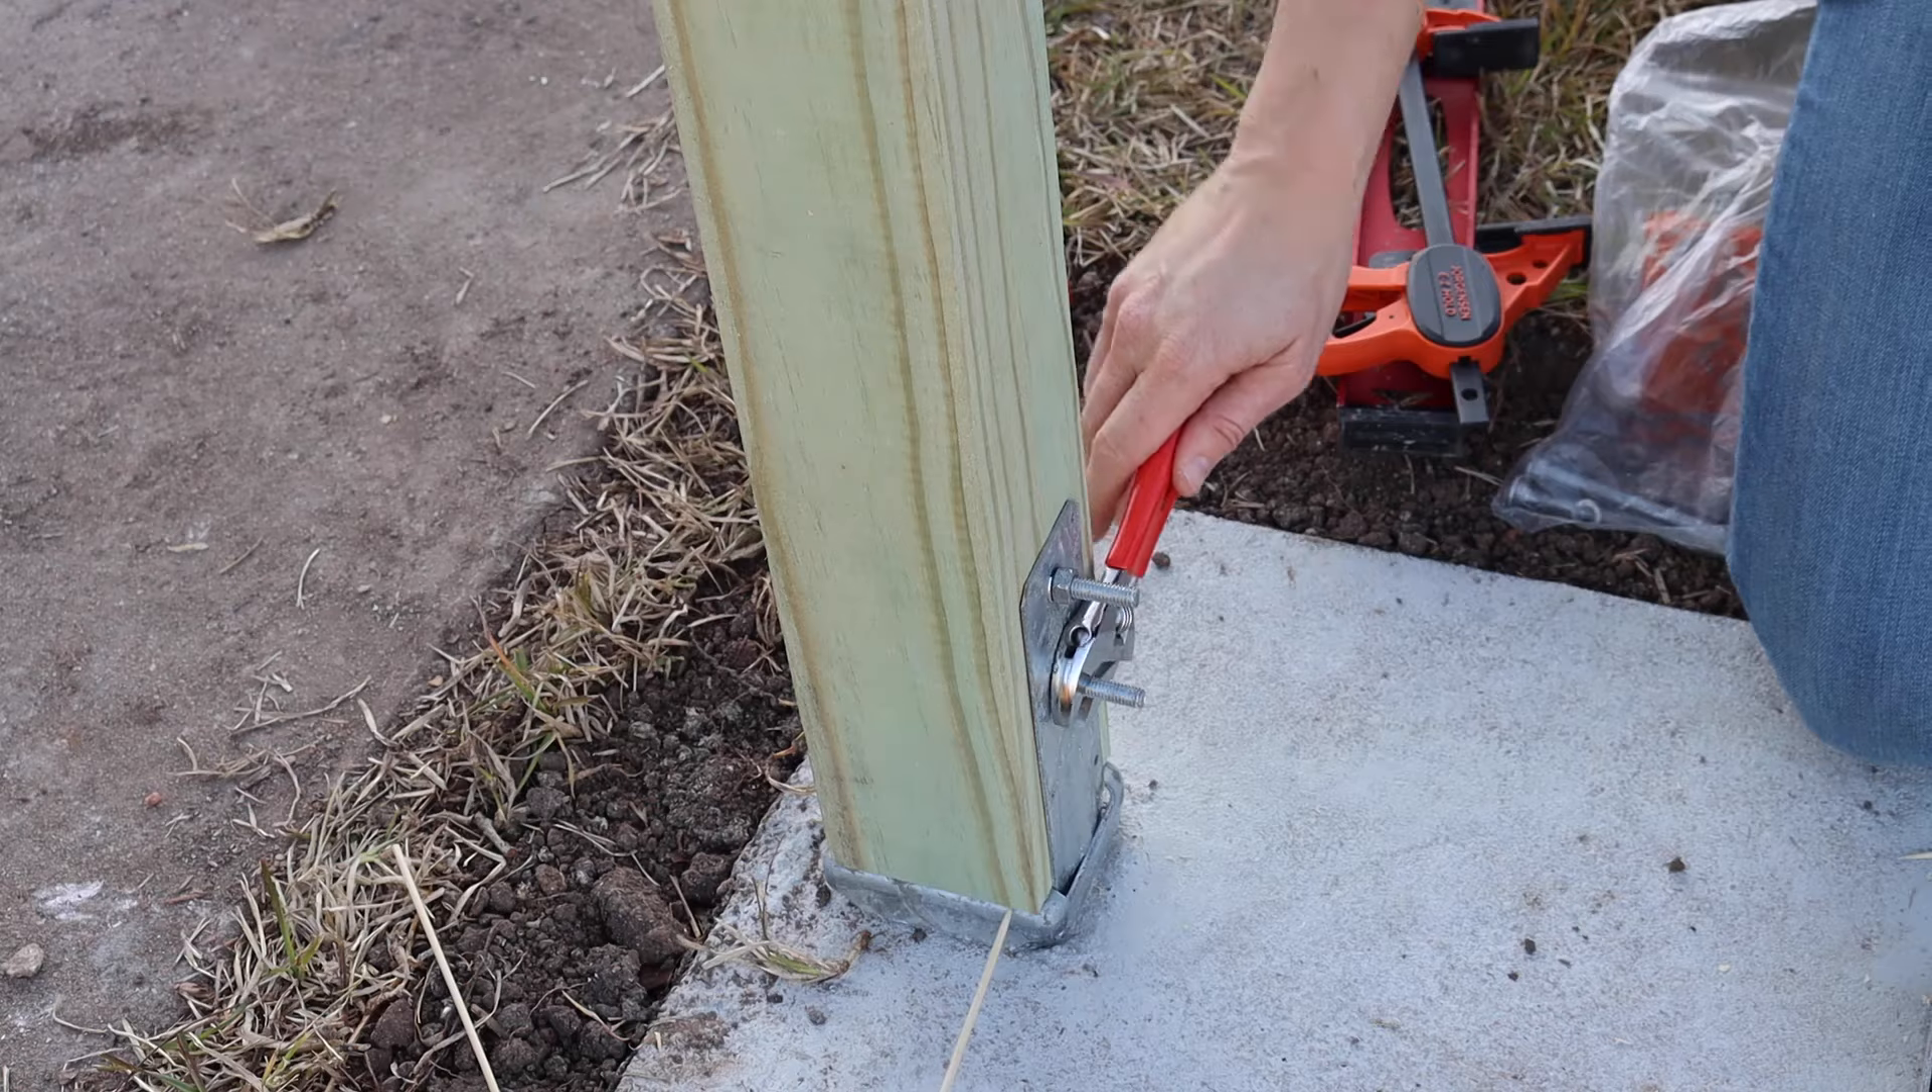I drilled out the holes and then I put the post back in place and knocked in the bolts, which are galvanized for exterior use.